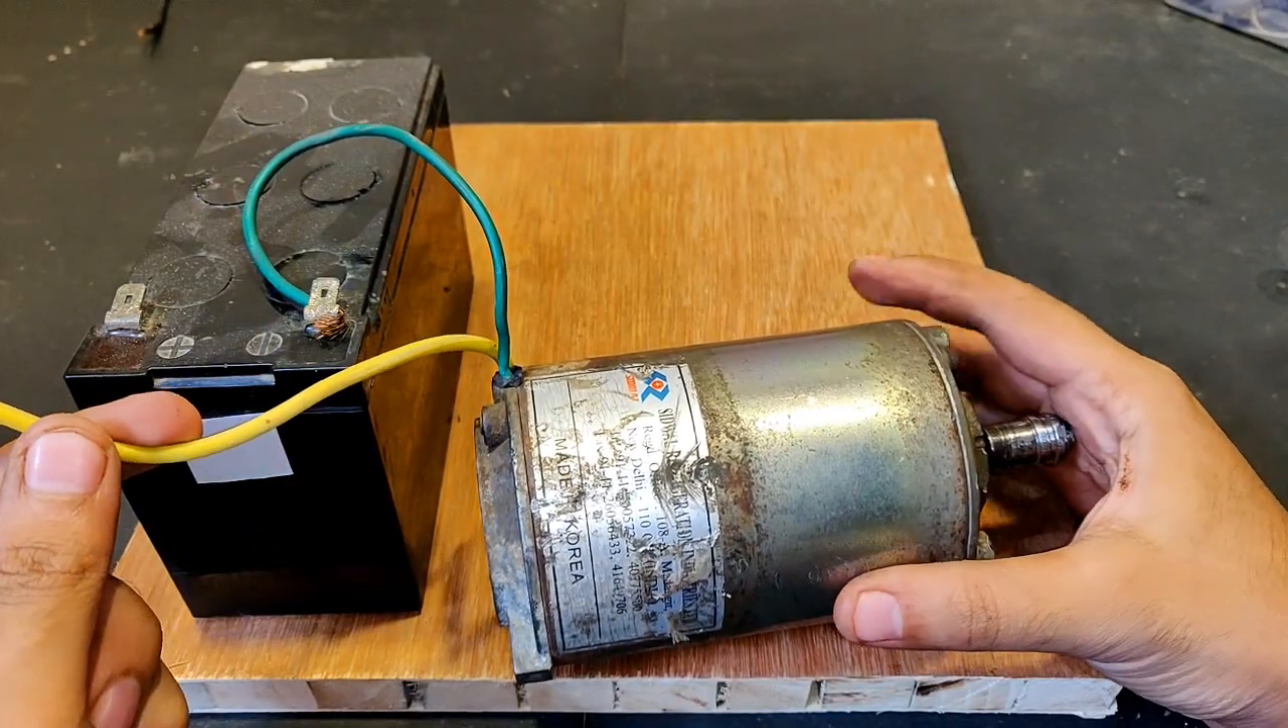Okay, one wire has been connected. Now comes the second one.